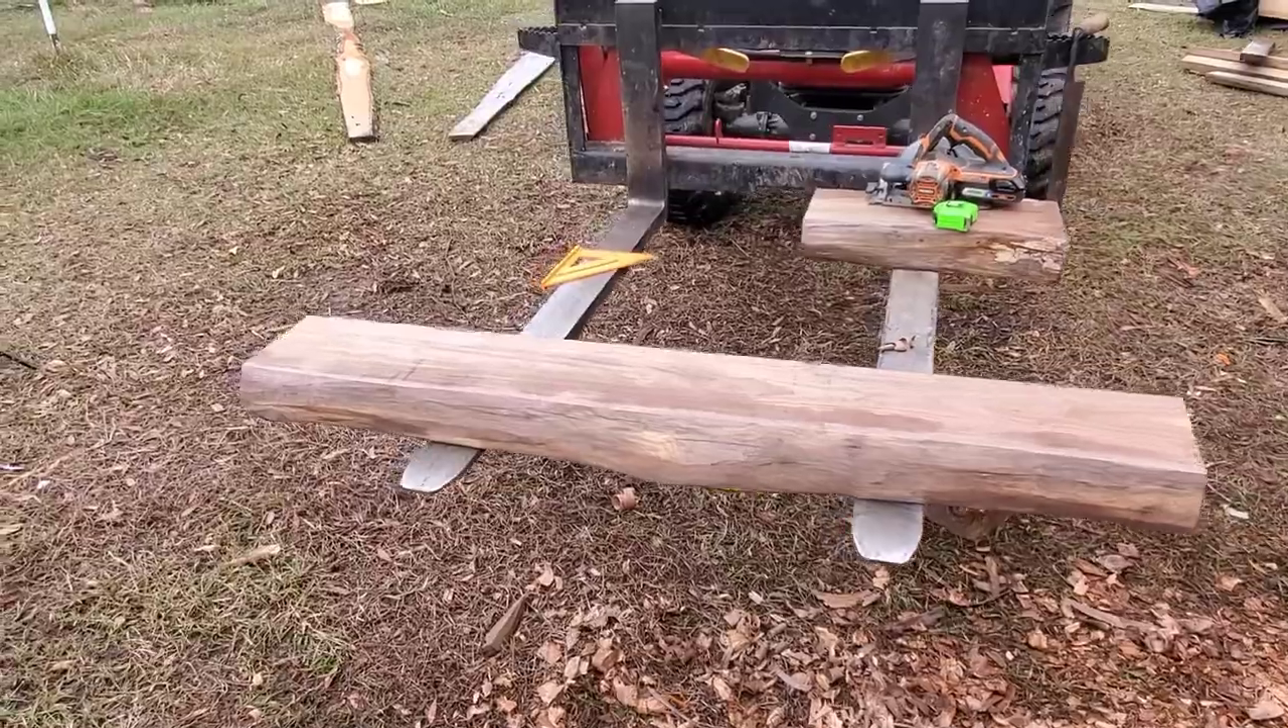We have a mantle now. Now, we just got to get everything else put up and then get this mounted.